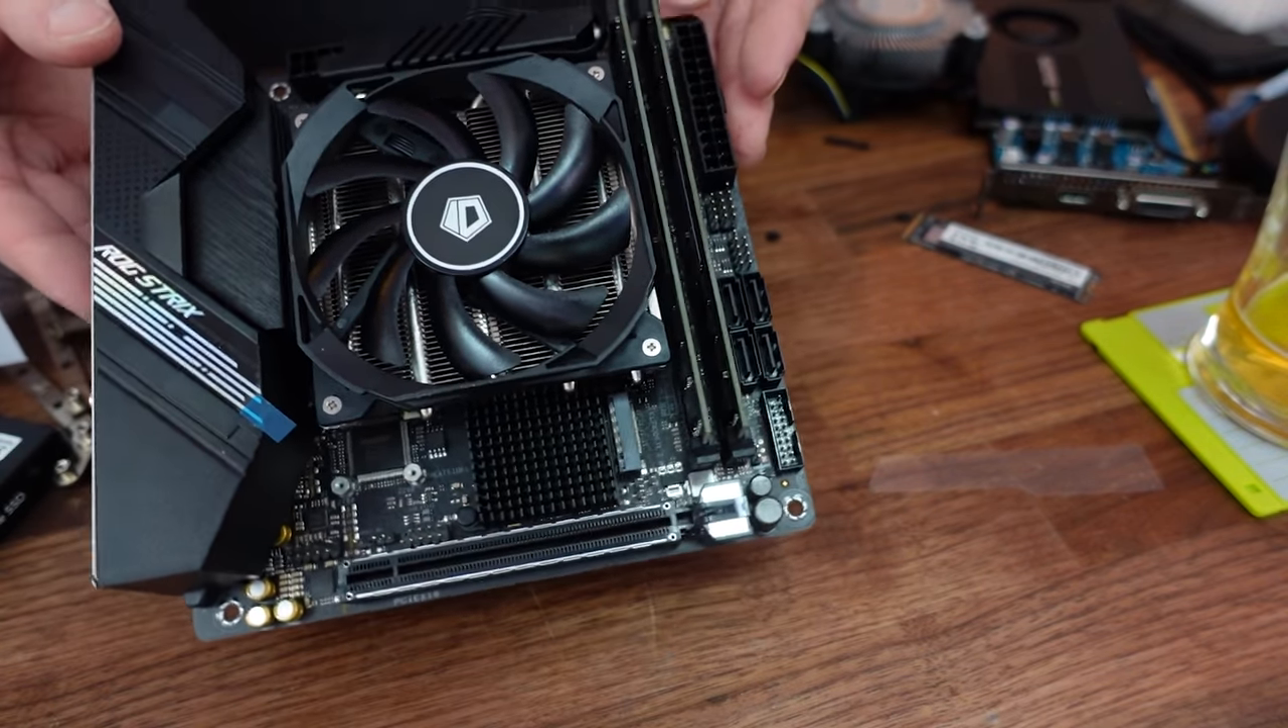And that is the most fan that you can fit into this board. Man, that is a tight fit.